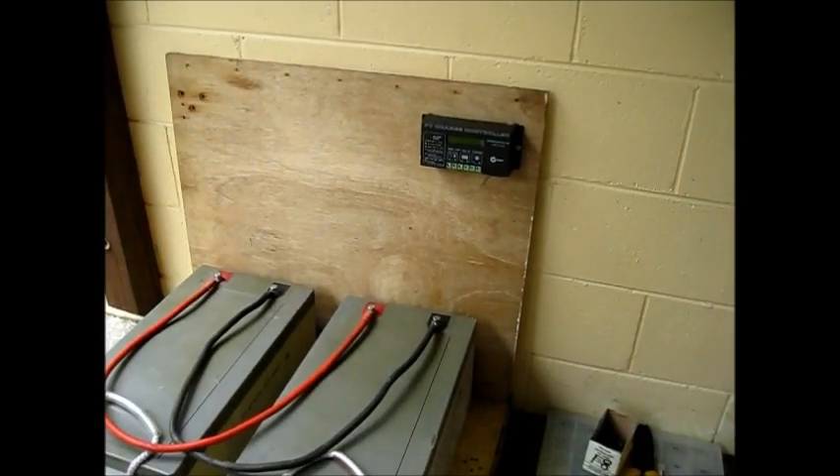Okay the charge controller is in place.